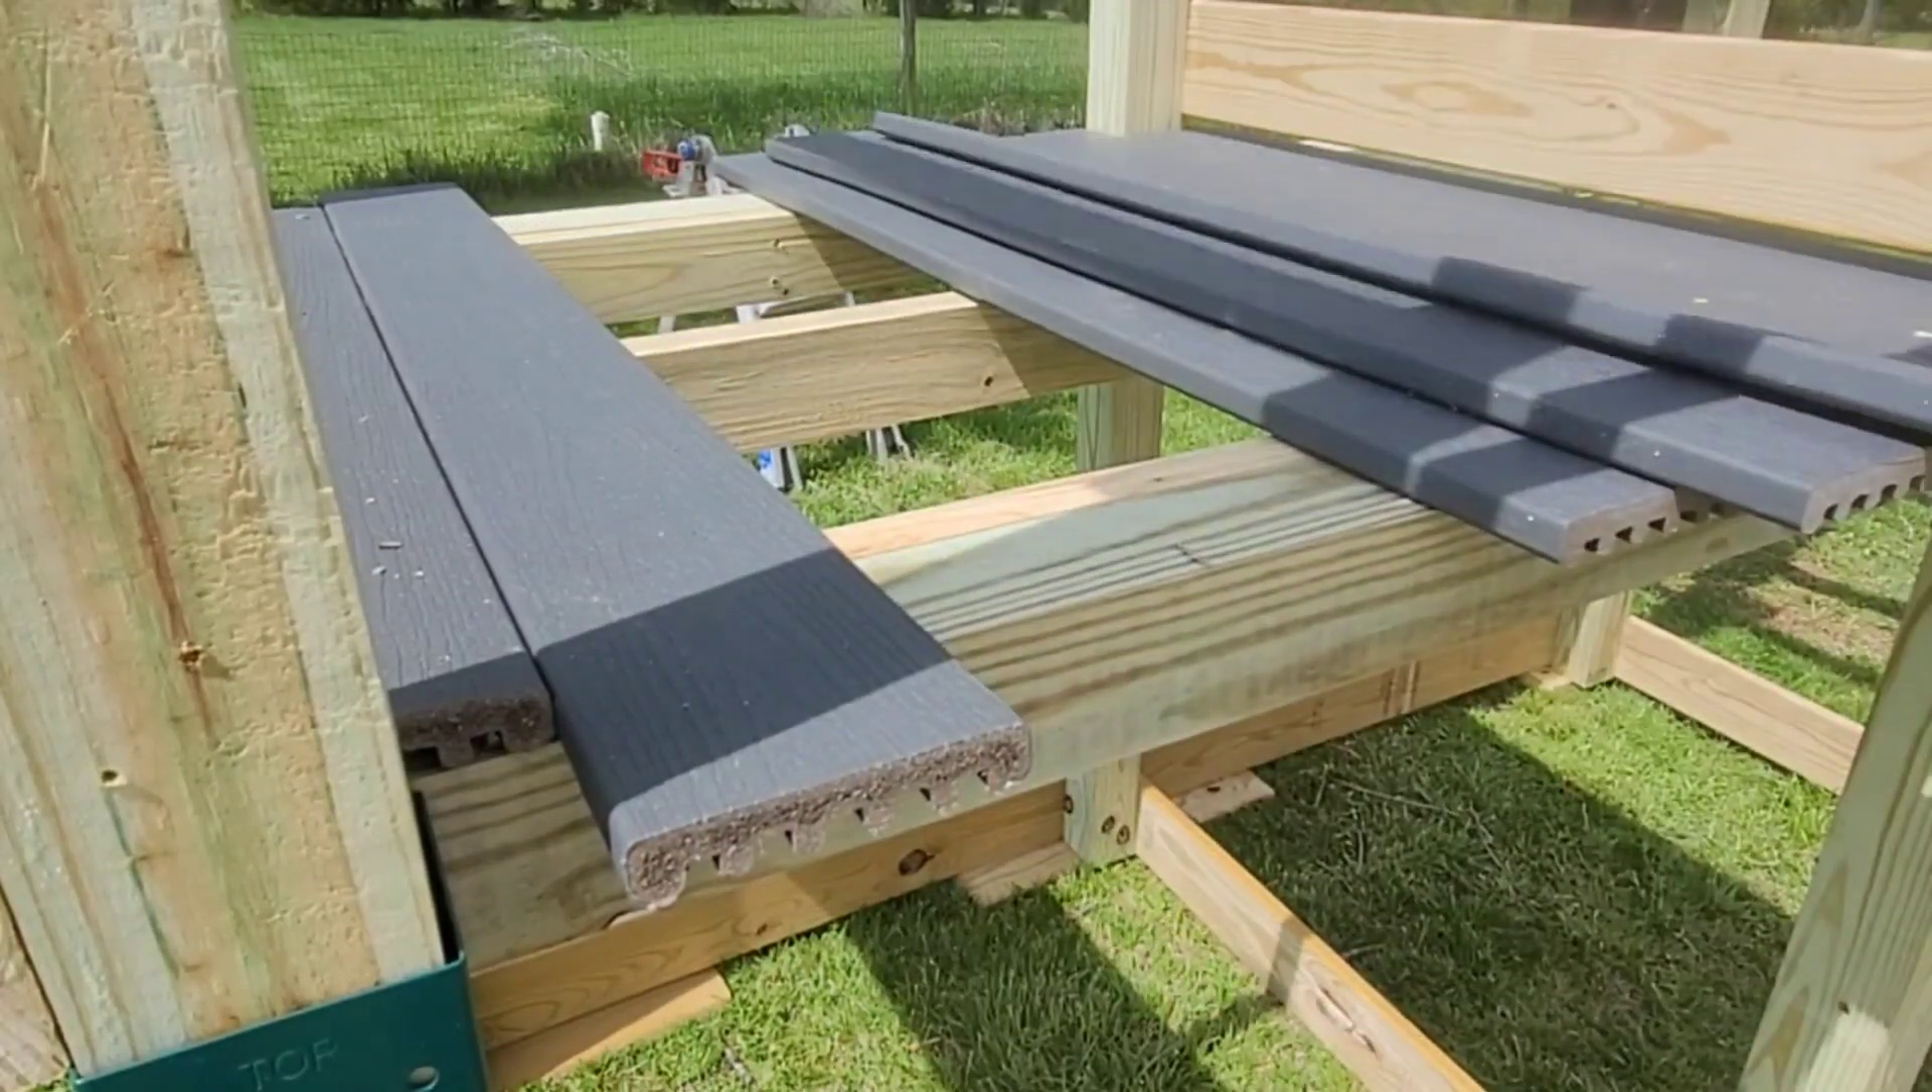I just have these boards sitting there I am going to come screw them in place later but I wanted to show you something I did that is not part of the actual plans.